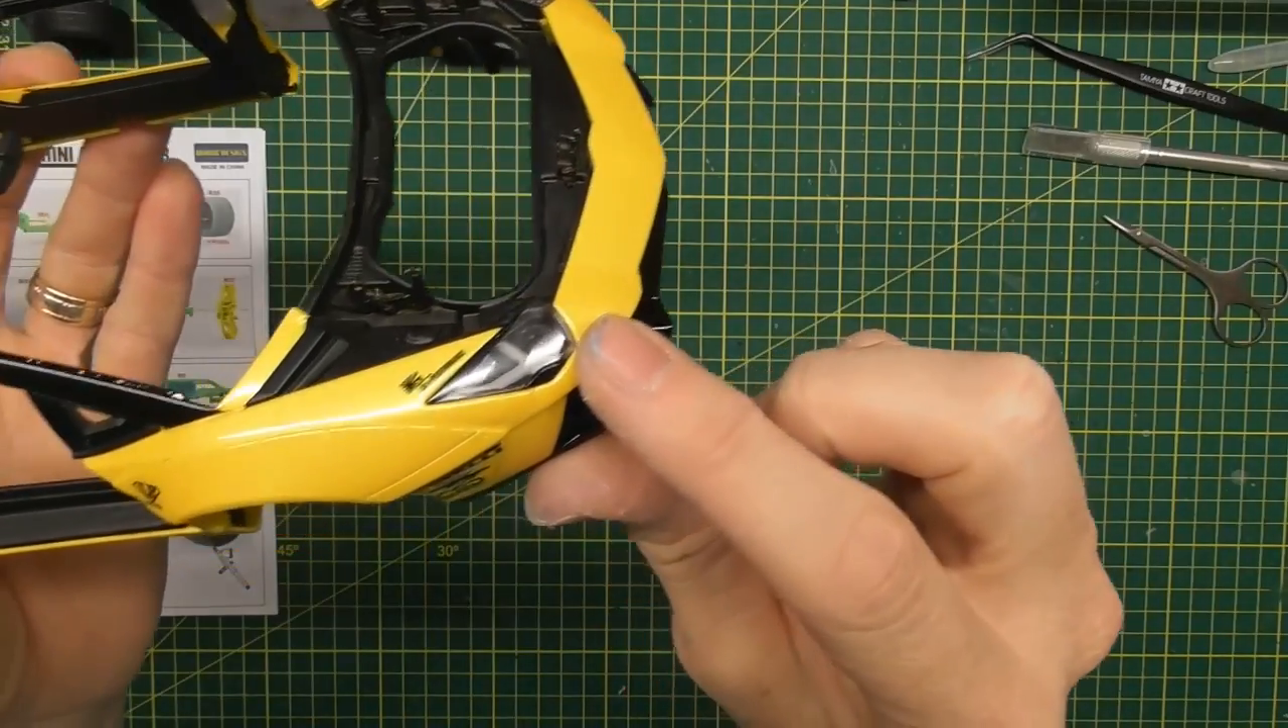I've also fitted the headlights as well so this is how the headlights fit back in as per the original model.